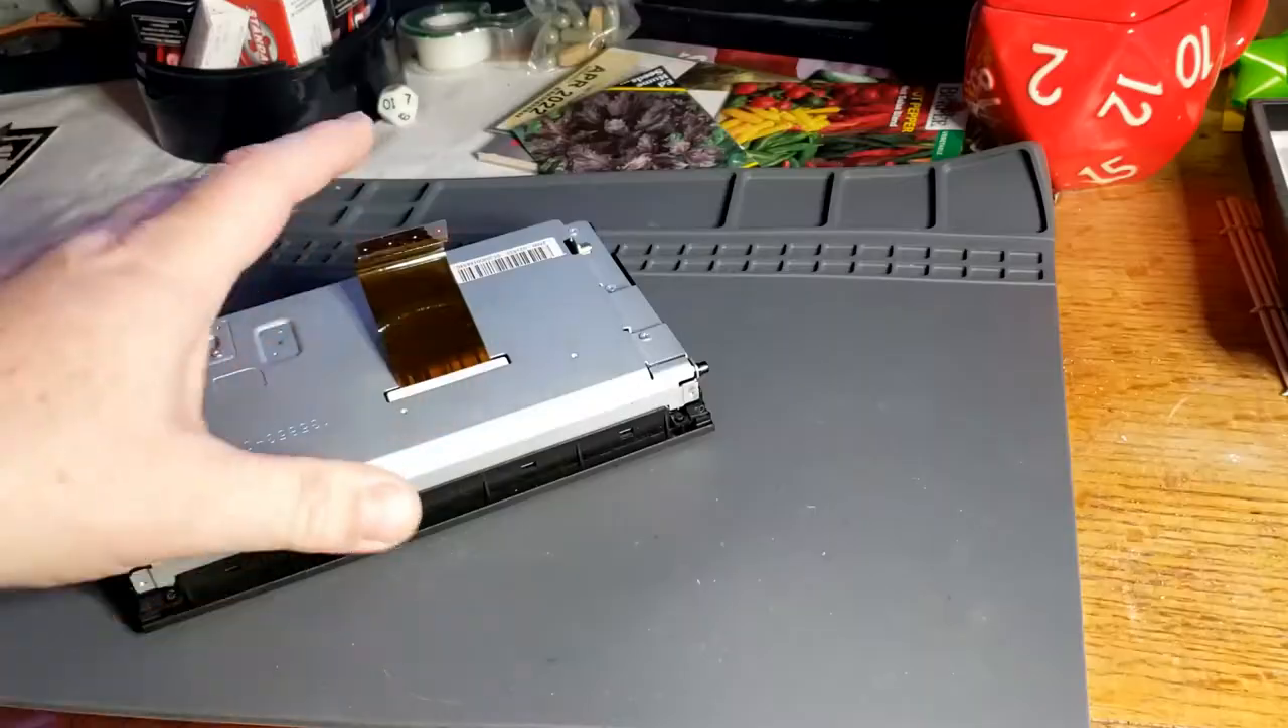Okay, so we have our screen unit out of our Prius.